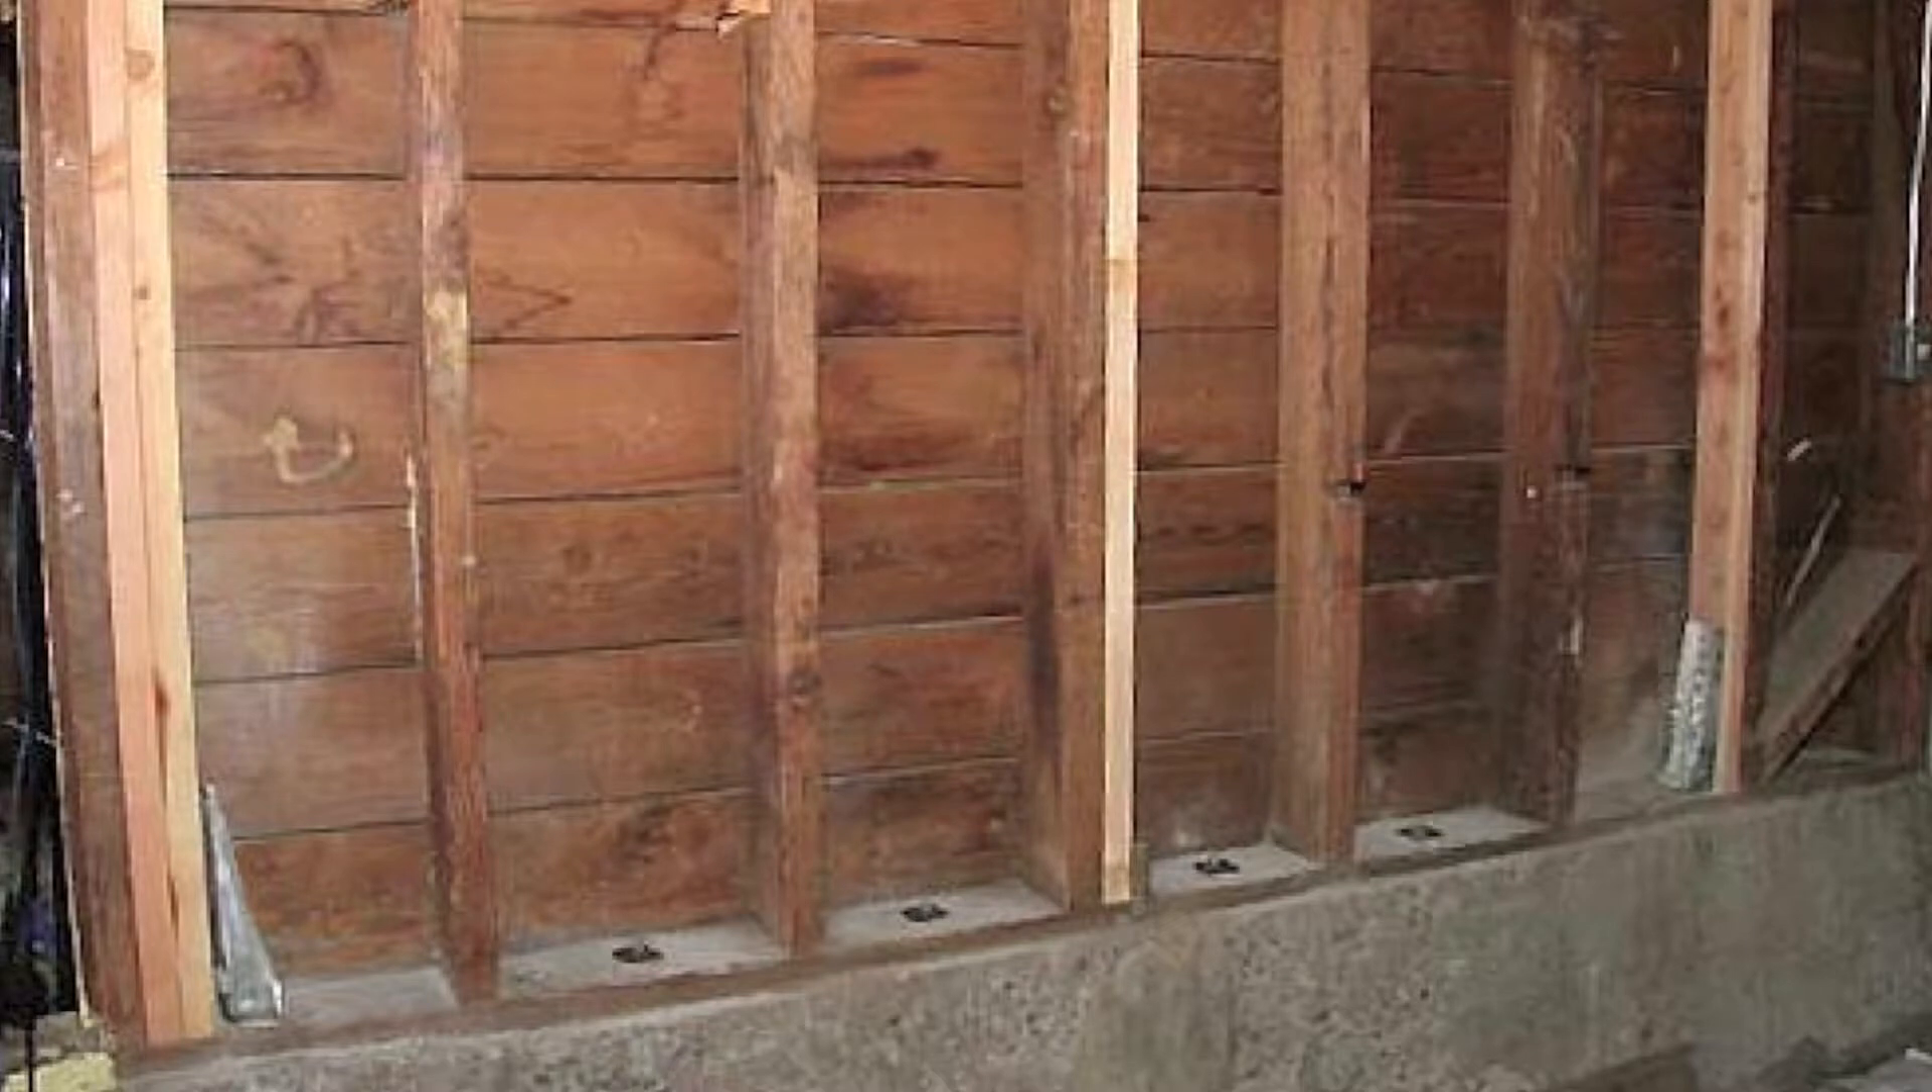Here's a shear wall that is being built before the plywood is installed.